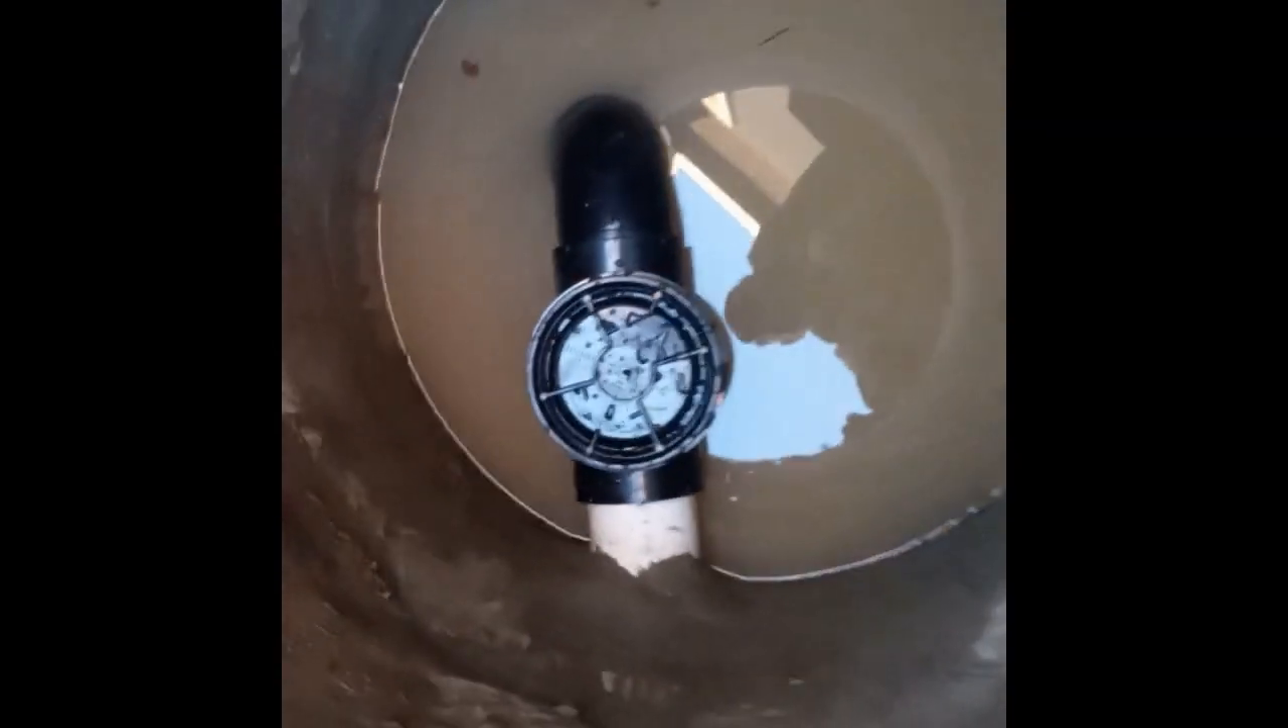This is the finished sump with the backwater valve check it out.